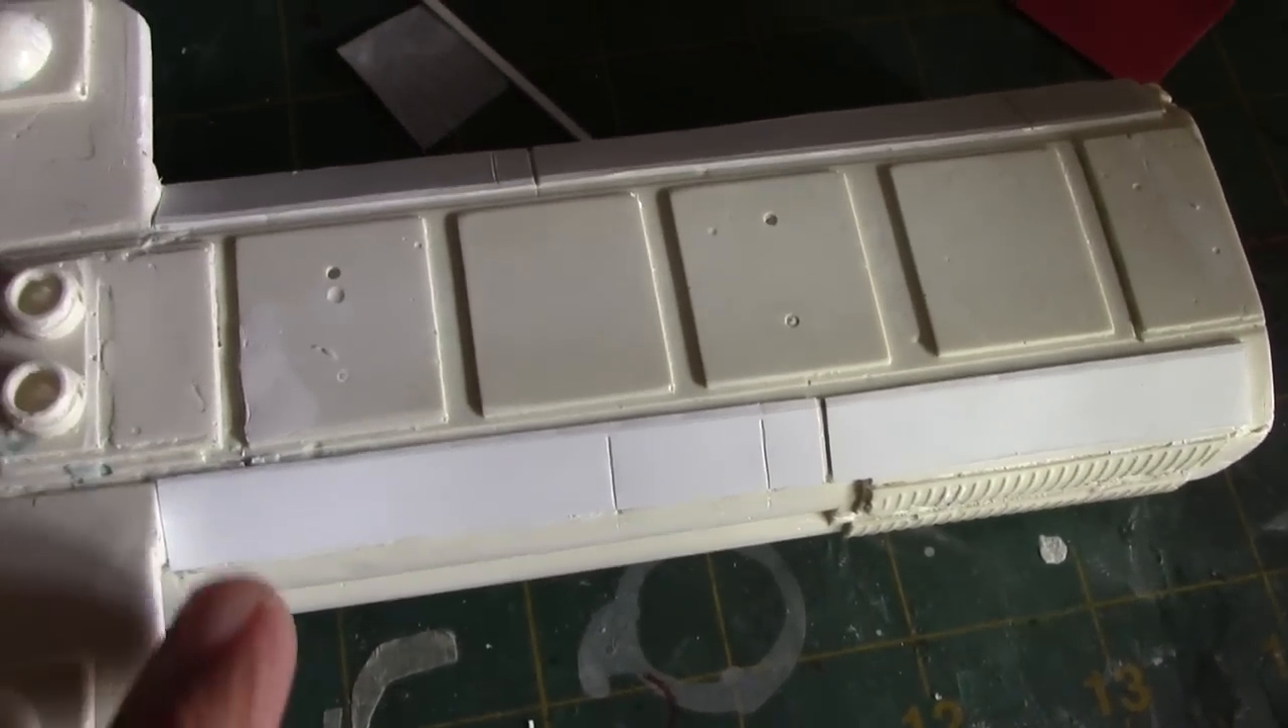Okay, so the panels have been installed now and I think they look much better than the original detailing. Covers up the irregularities fairly well.